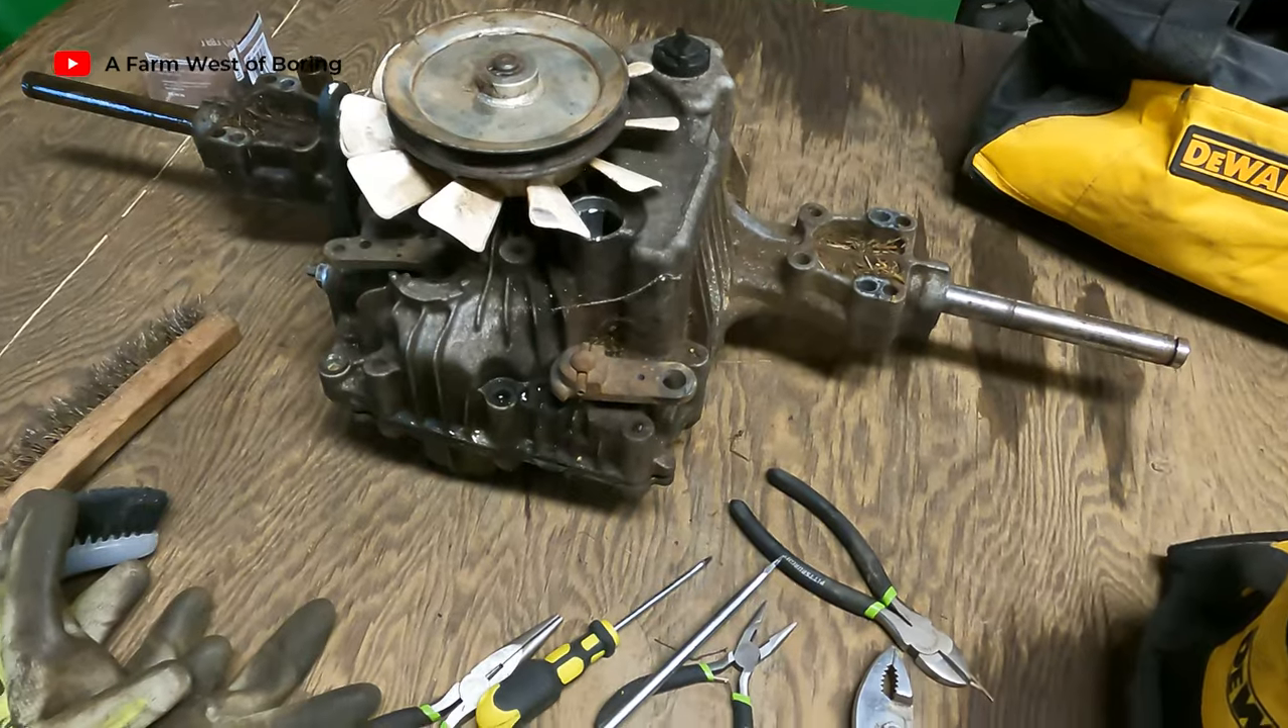So there we go, we've got the transmission out of the tractor.